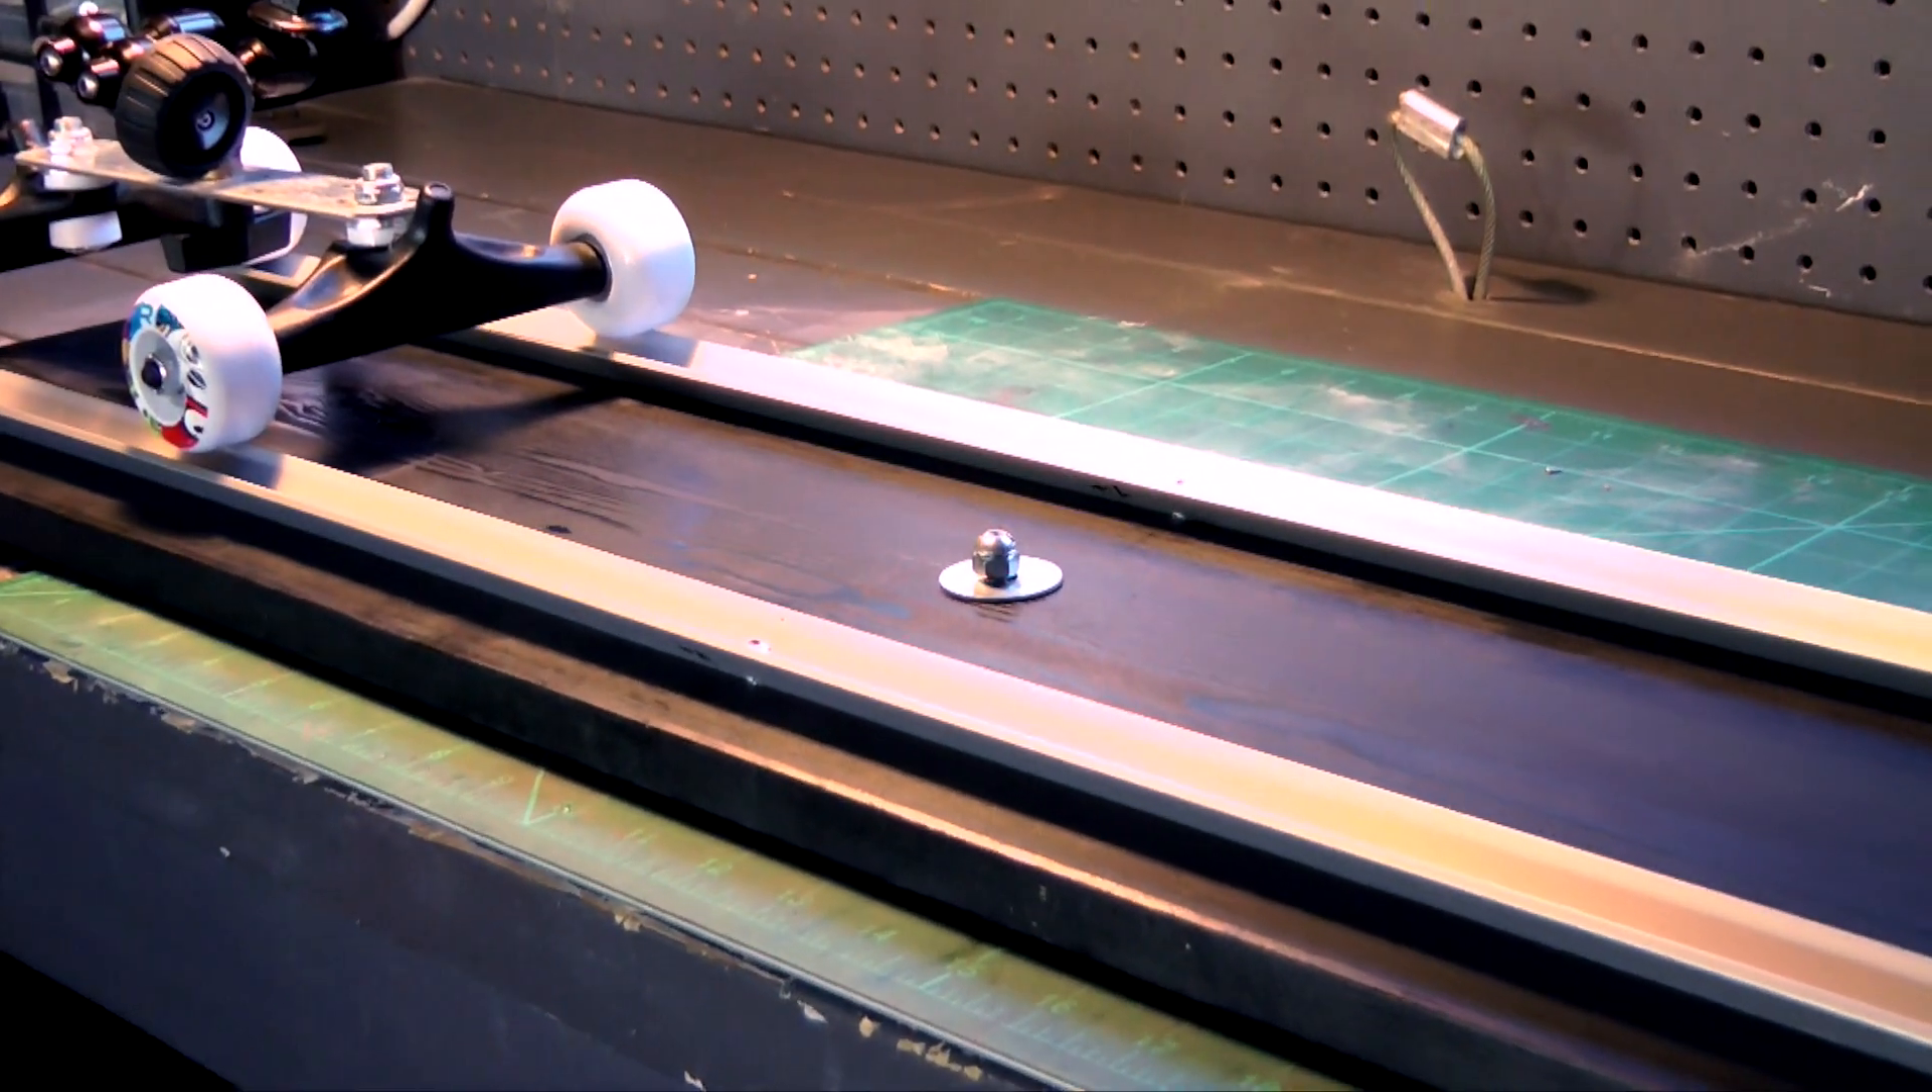Next, I added a quarter inch bolt to the center of the base with a washer so it could be mounted to various platforms.